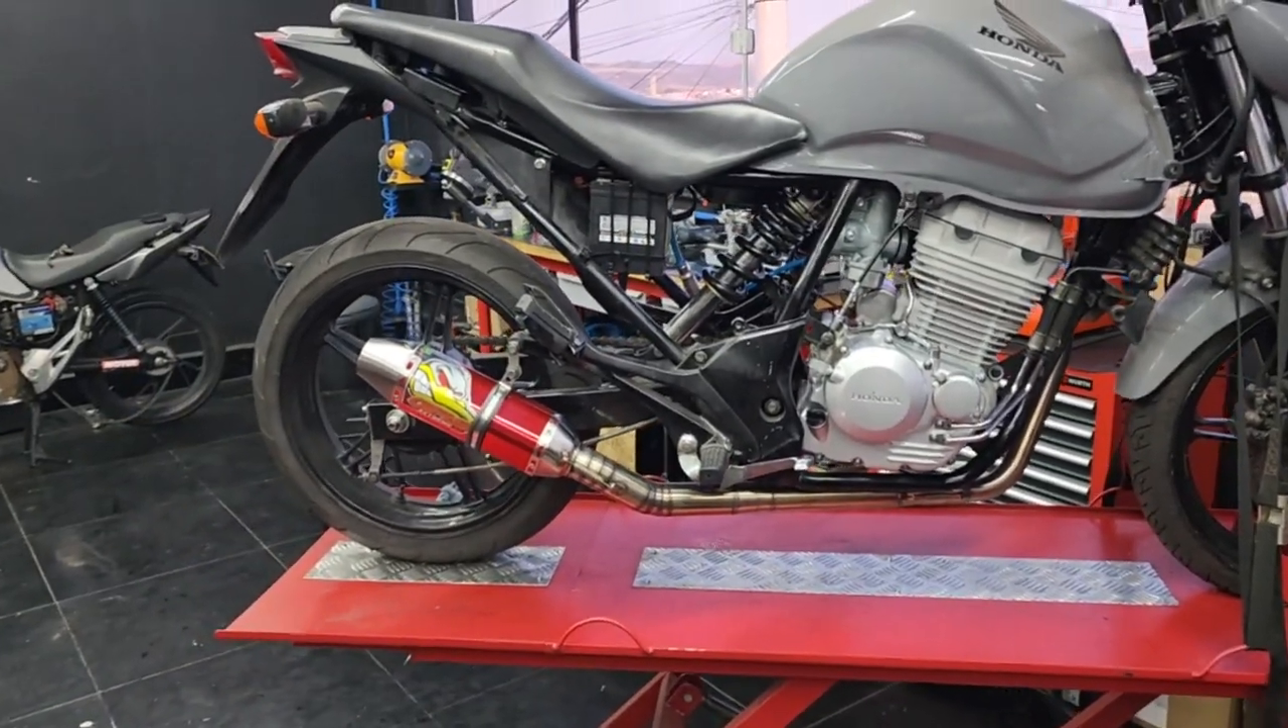O motorzão do Mato Grosso Rapaziada Já tá com o escapamento.